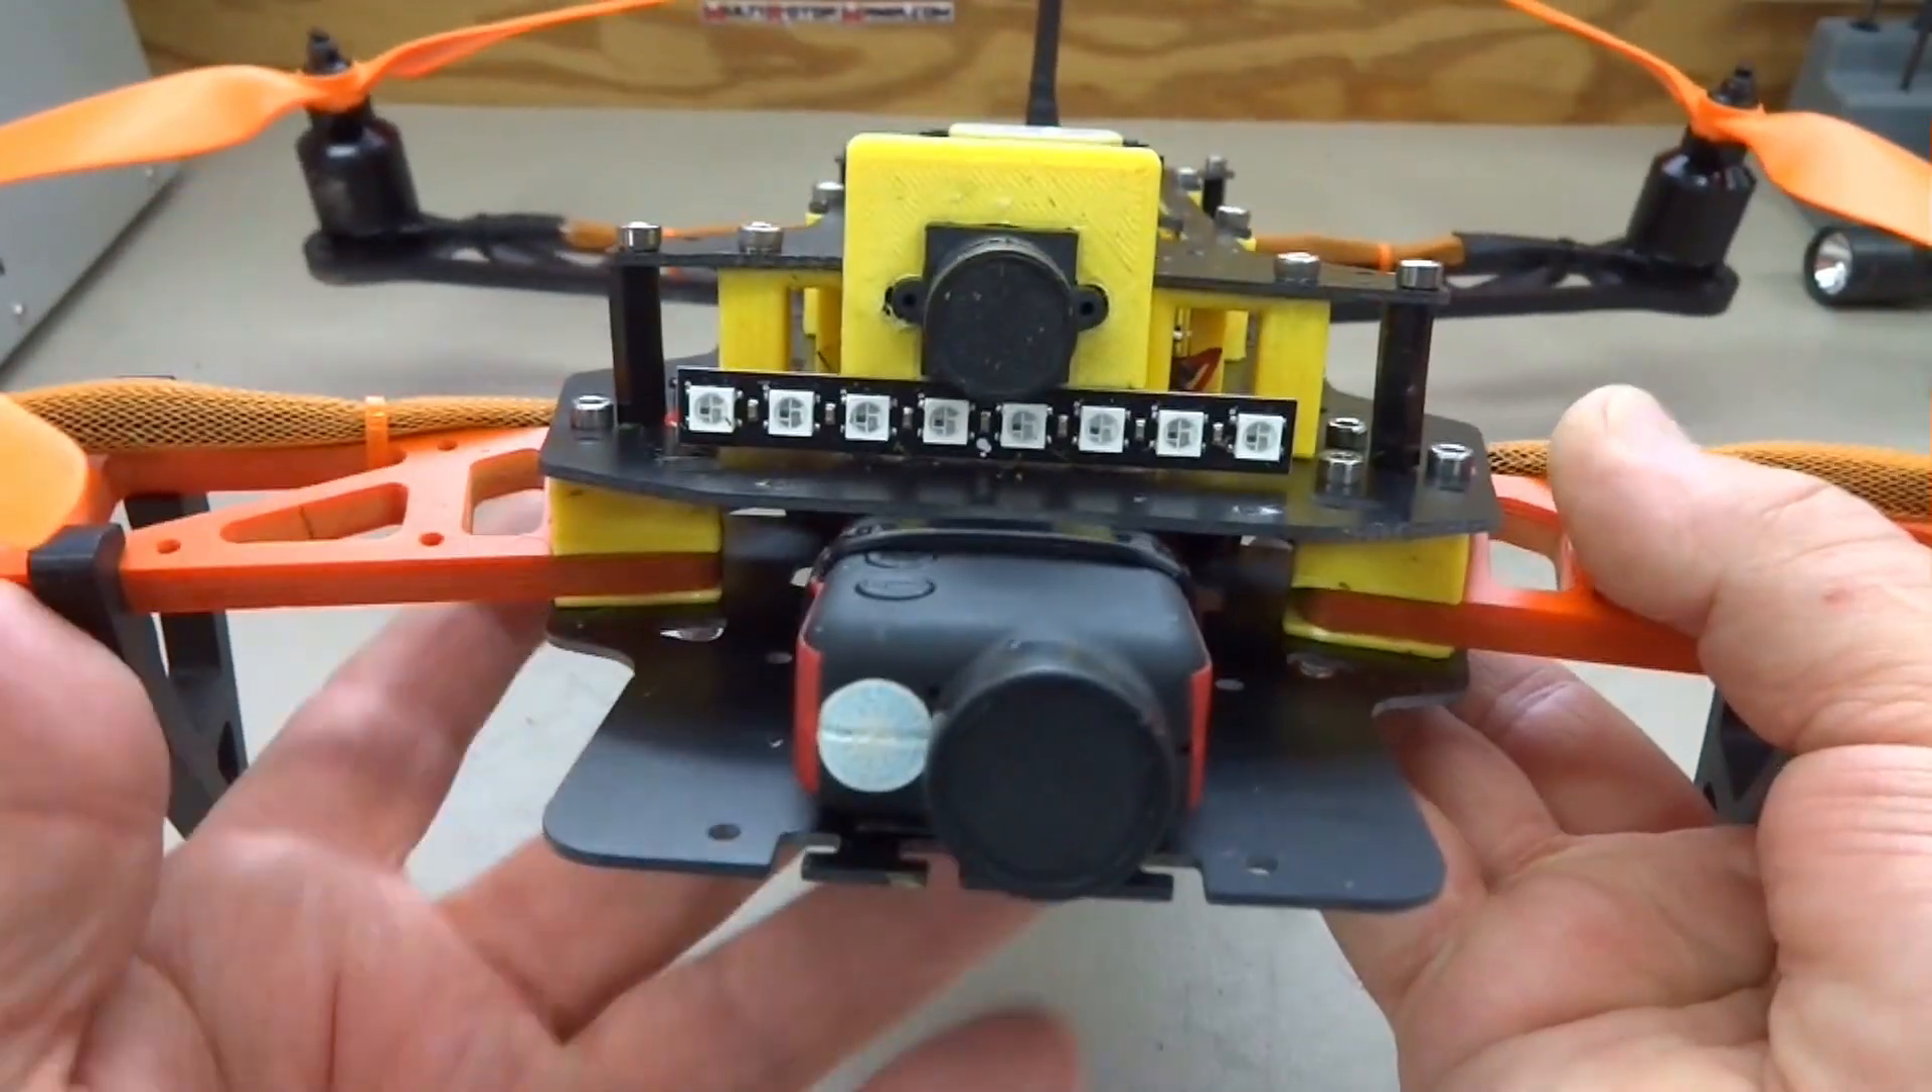On the front of the camera, I went ahead and hot glued our bling.